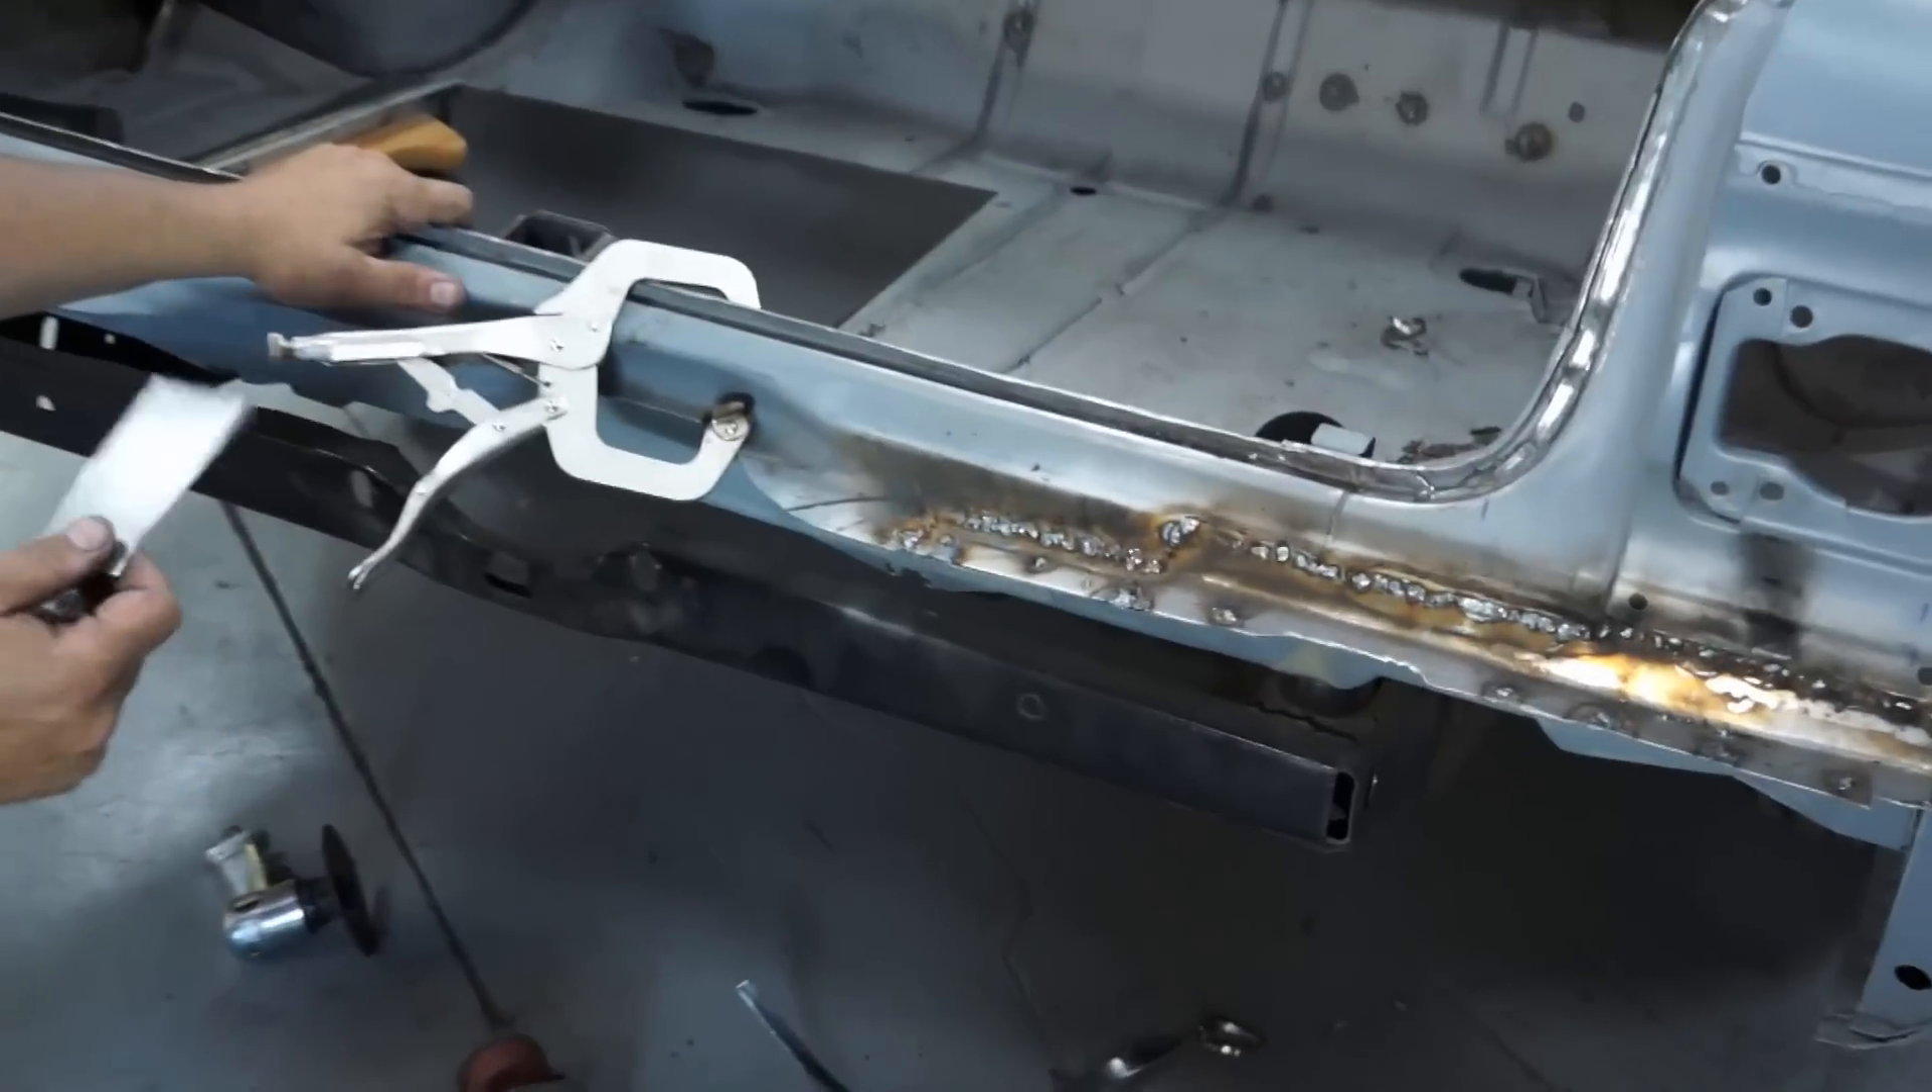We've got the panels welded in.